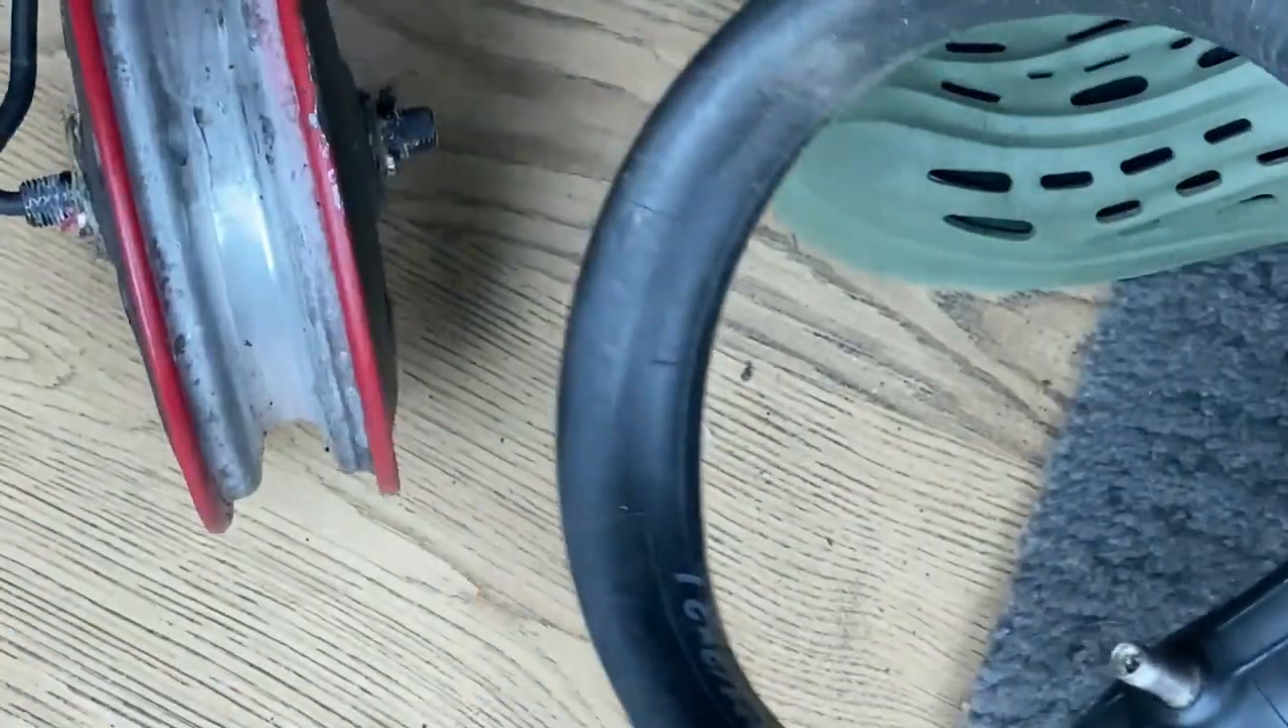As you can see I managed to get the inner tube off the rim.